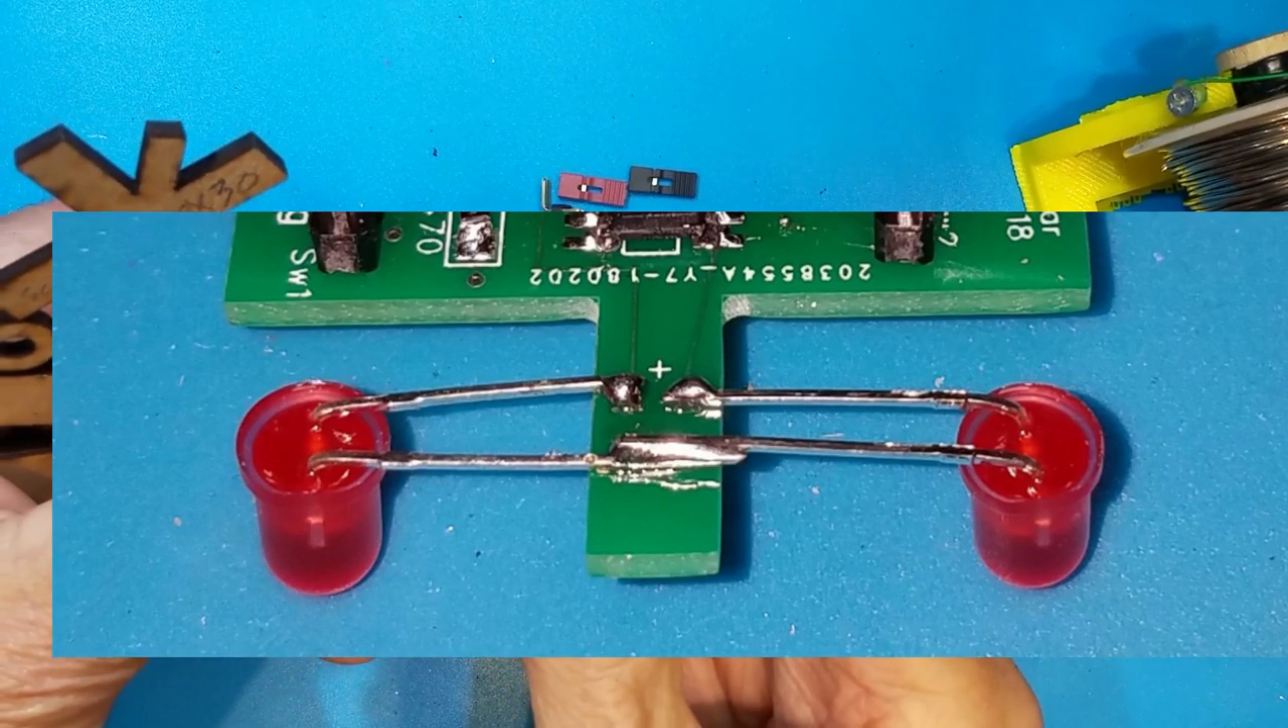Okay now what we've done let me get this out is we've connected the two LEDs to the board so those are ready to go.